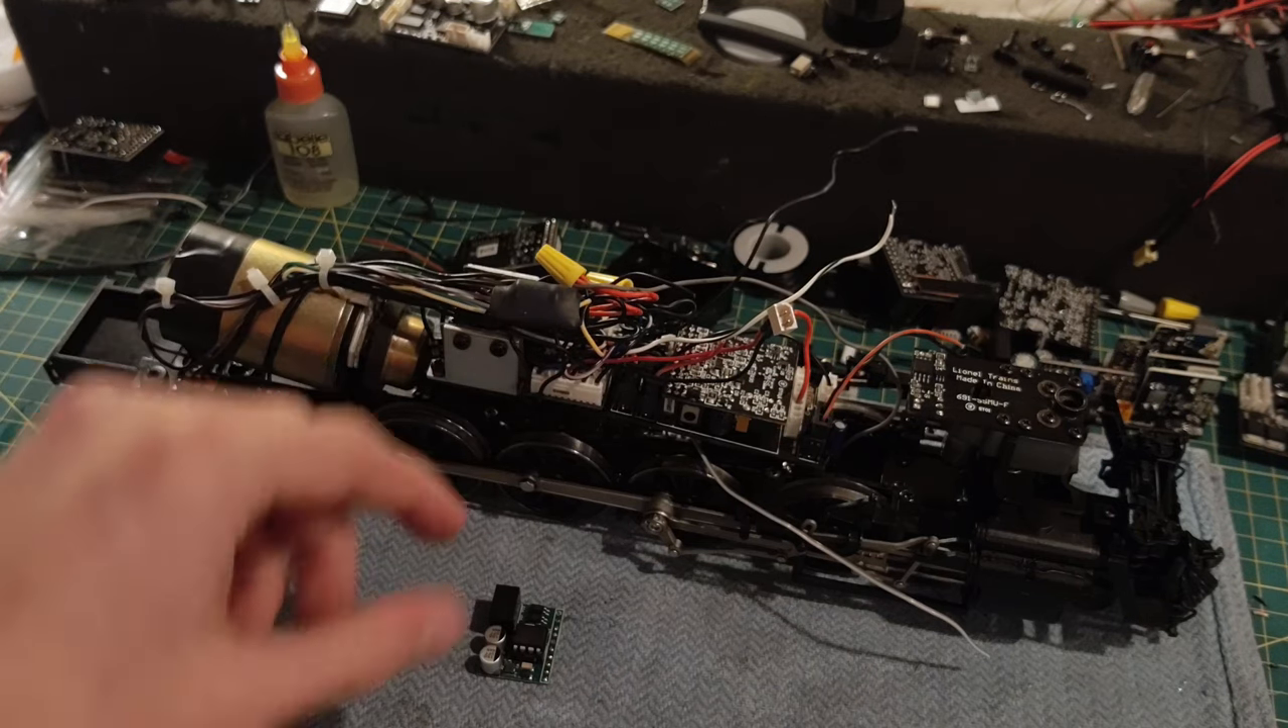I have the shell taken off and I have some wires that are just hanging around.